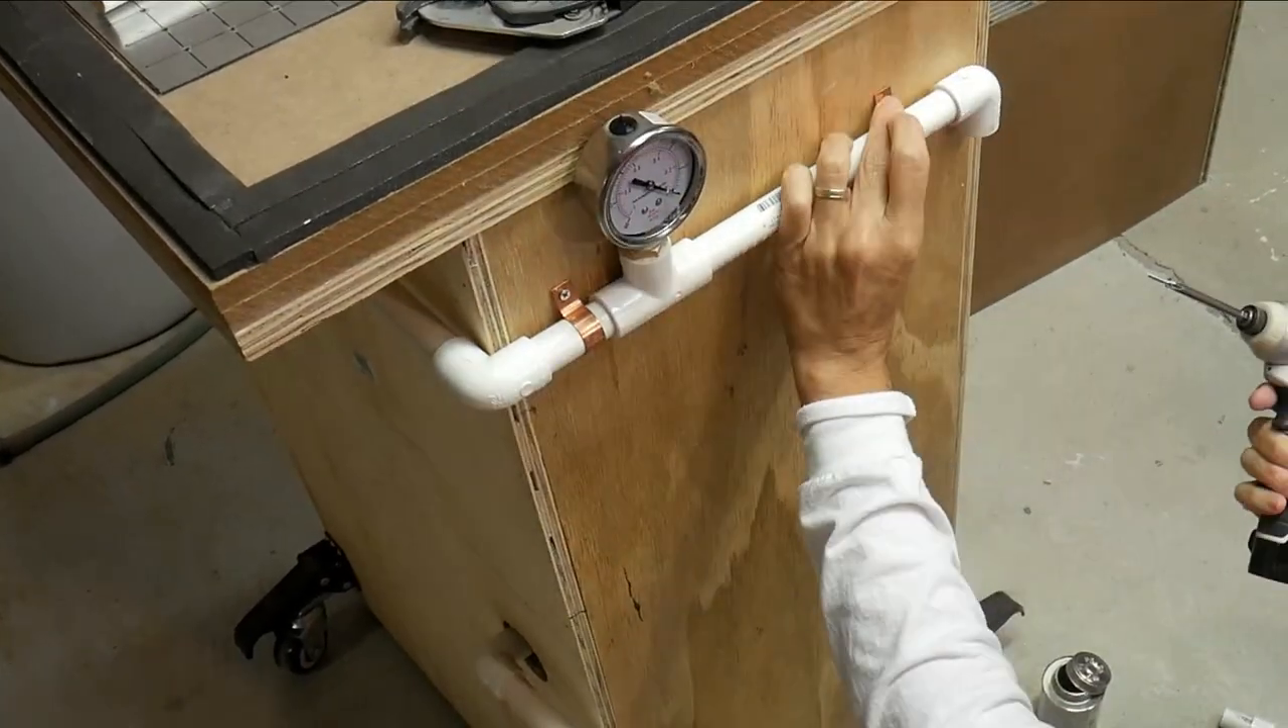I ended up finding these little copper, um, clamps are there for copper pipe, I think three quarter inch pipe, but they go around this half inch PVC, uh, almost perfectly.